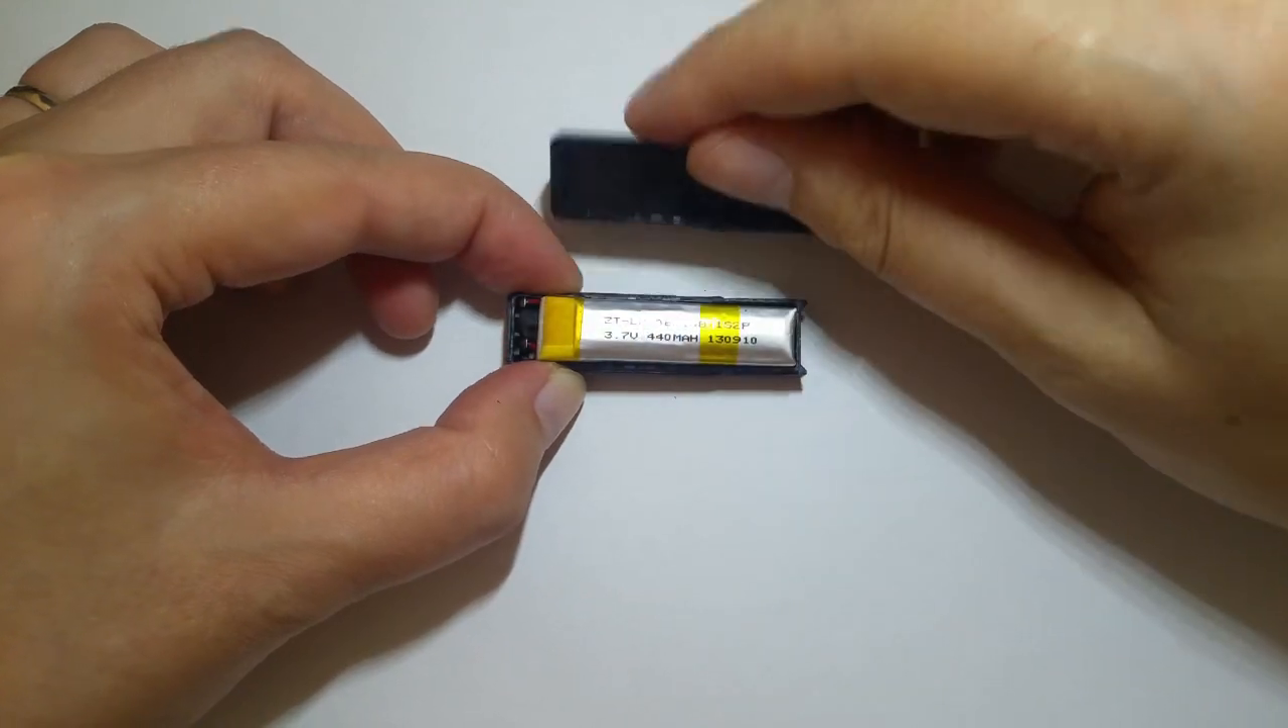And voila! The case is open.